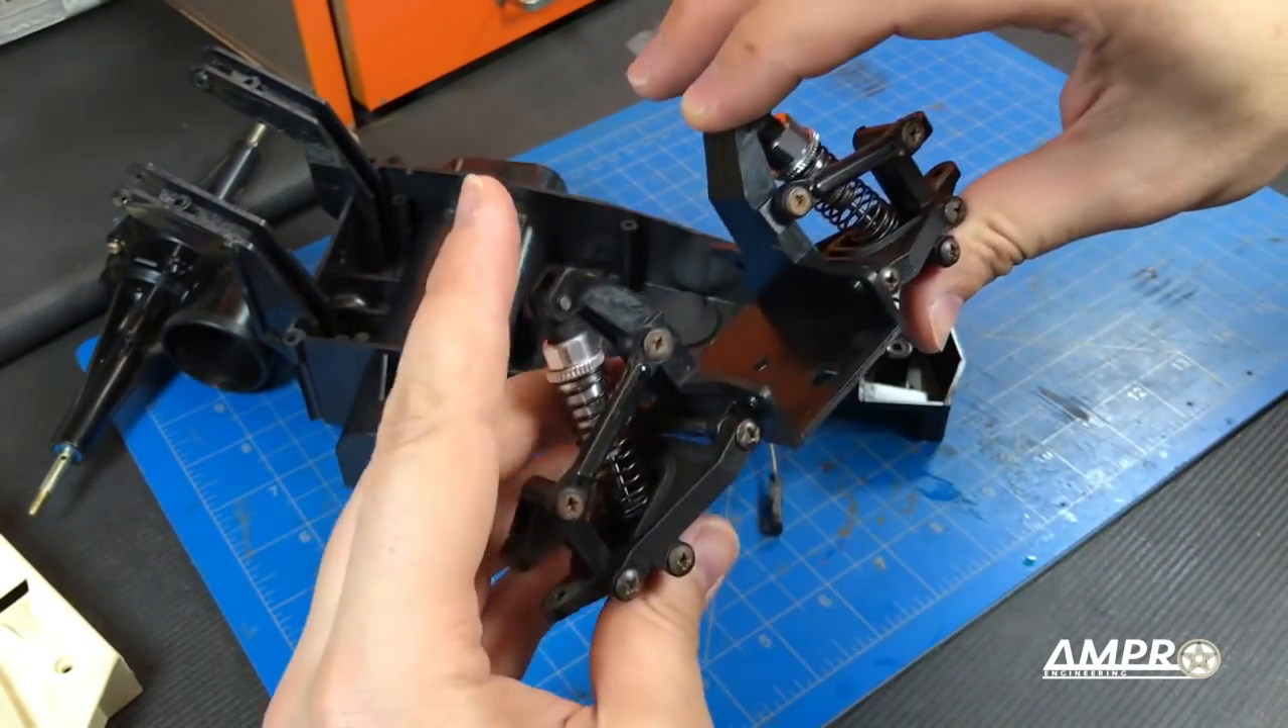All right, went ahead and installed the shock absorbers. So here you can see we have some nice oil -filled shocks.